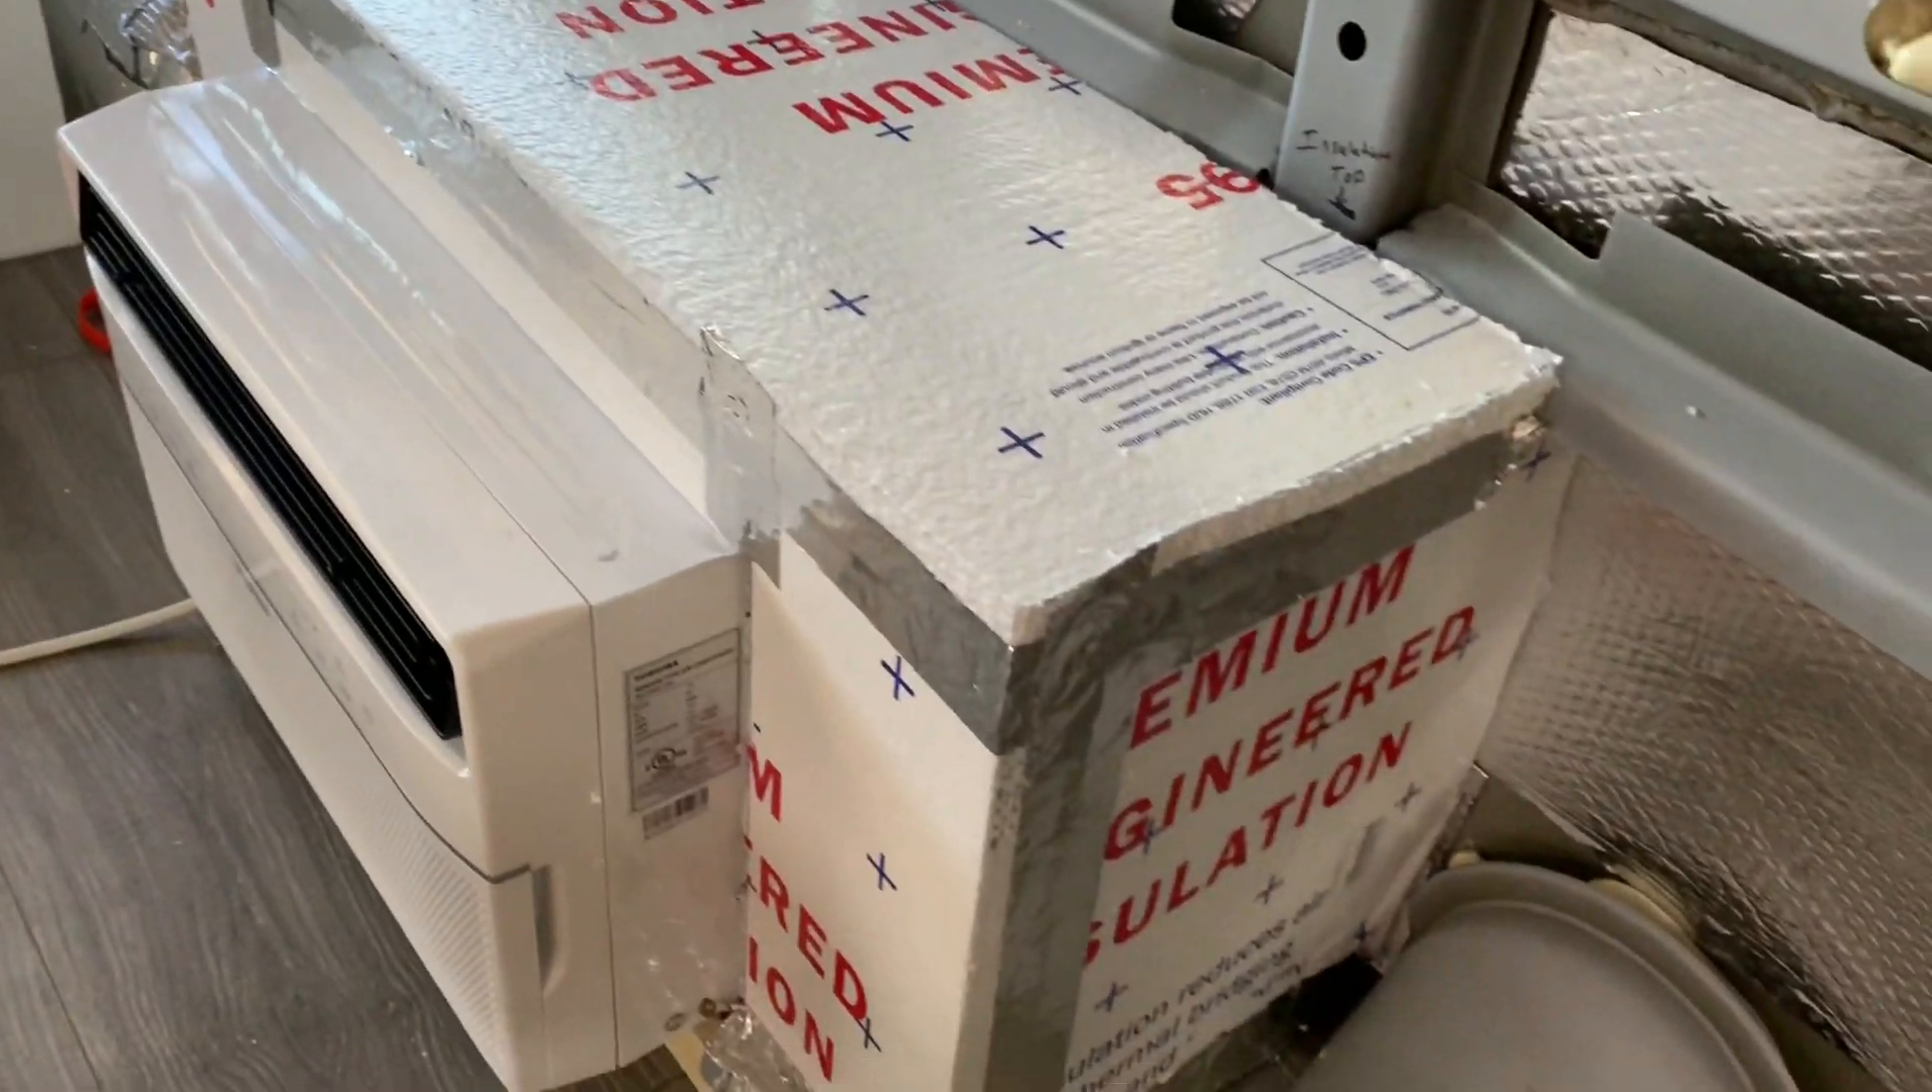Air conditioning is pretty much done it's all encased in one and a half inch foam and all the foam pieces are silicone together then added the tape just as an extra precaution.